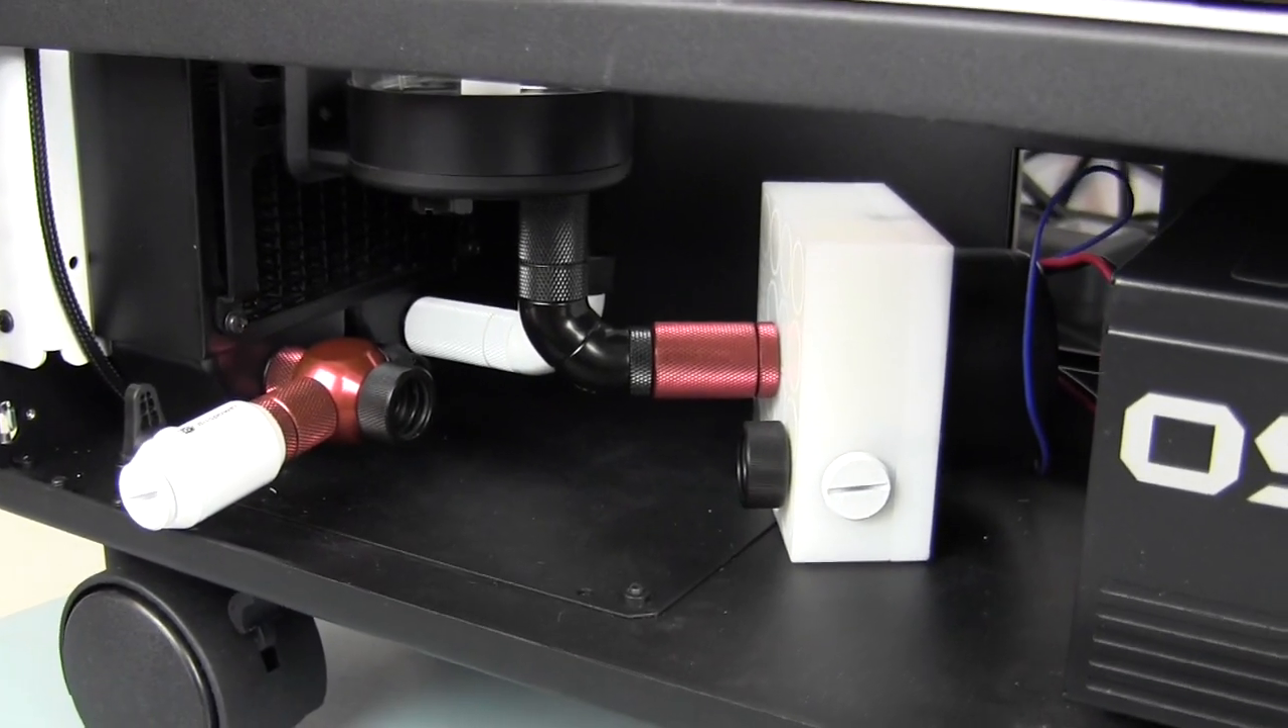Okay we have the fittings now installed and uh after a series of trials and changes i think this is the uh configuration we're going to go with.